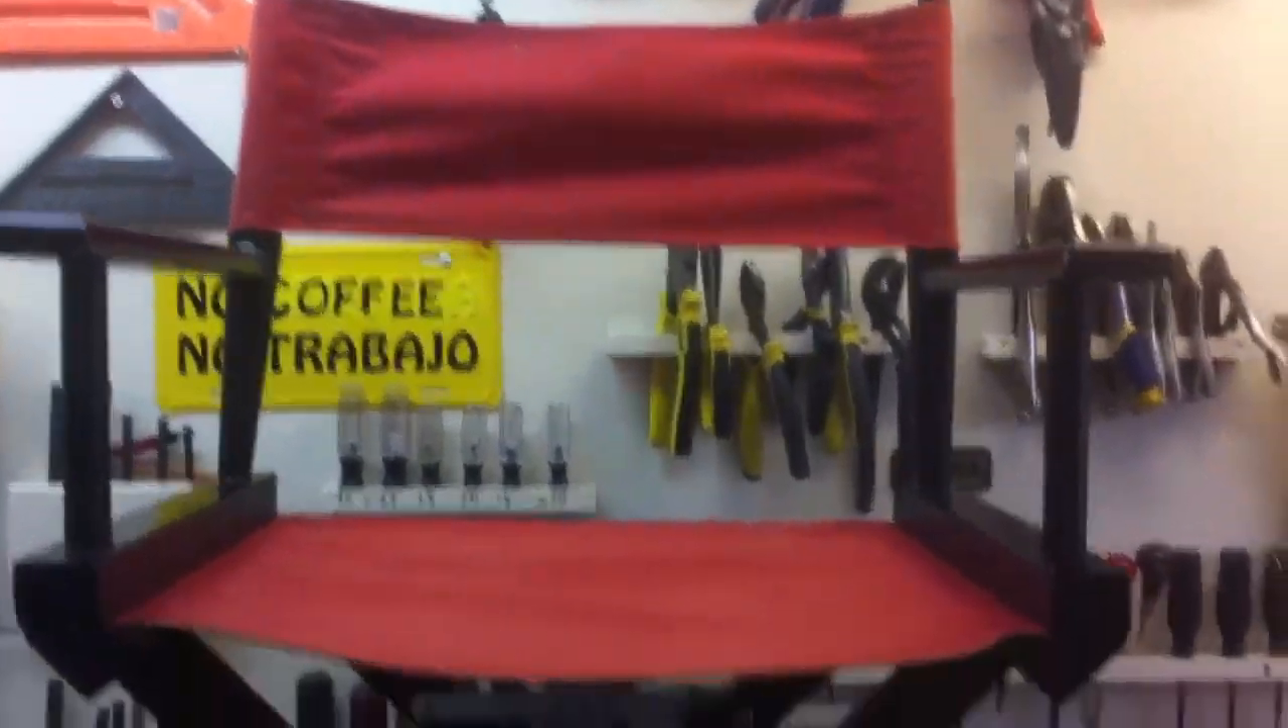Okay I got my chair all together now got the back on.